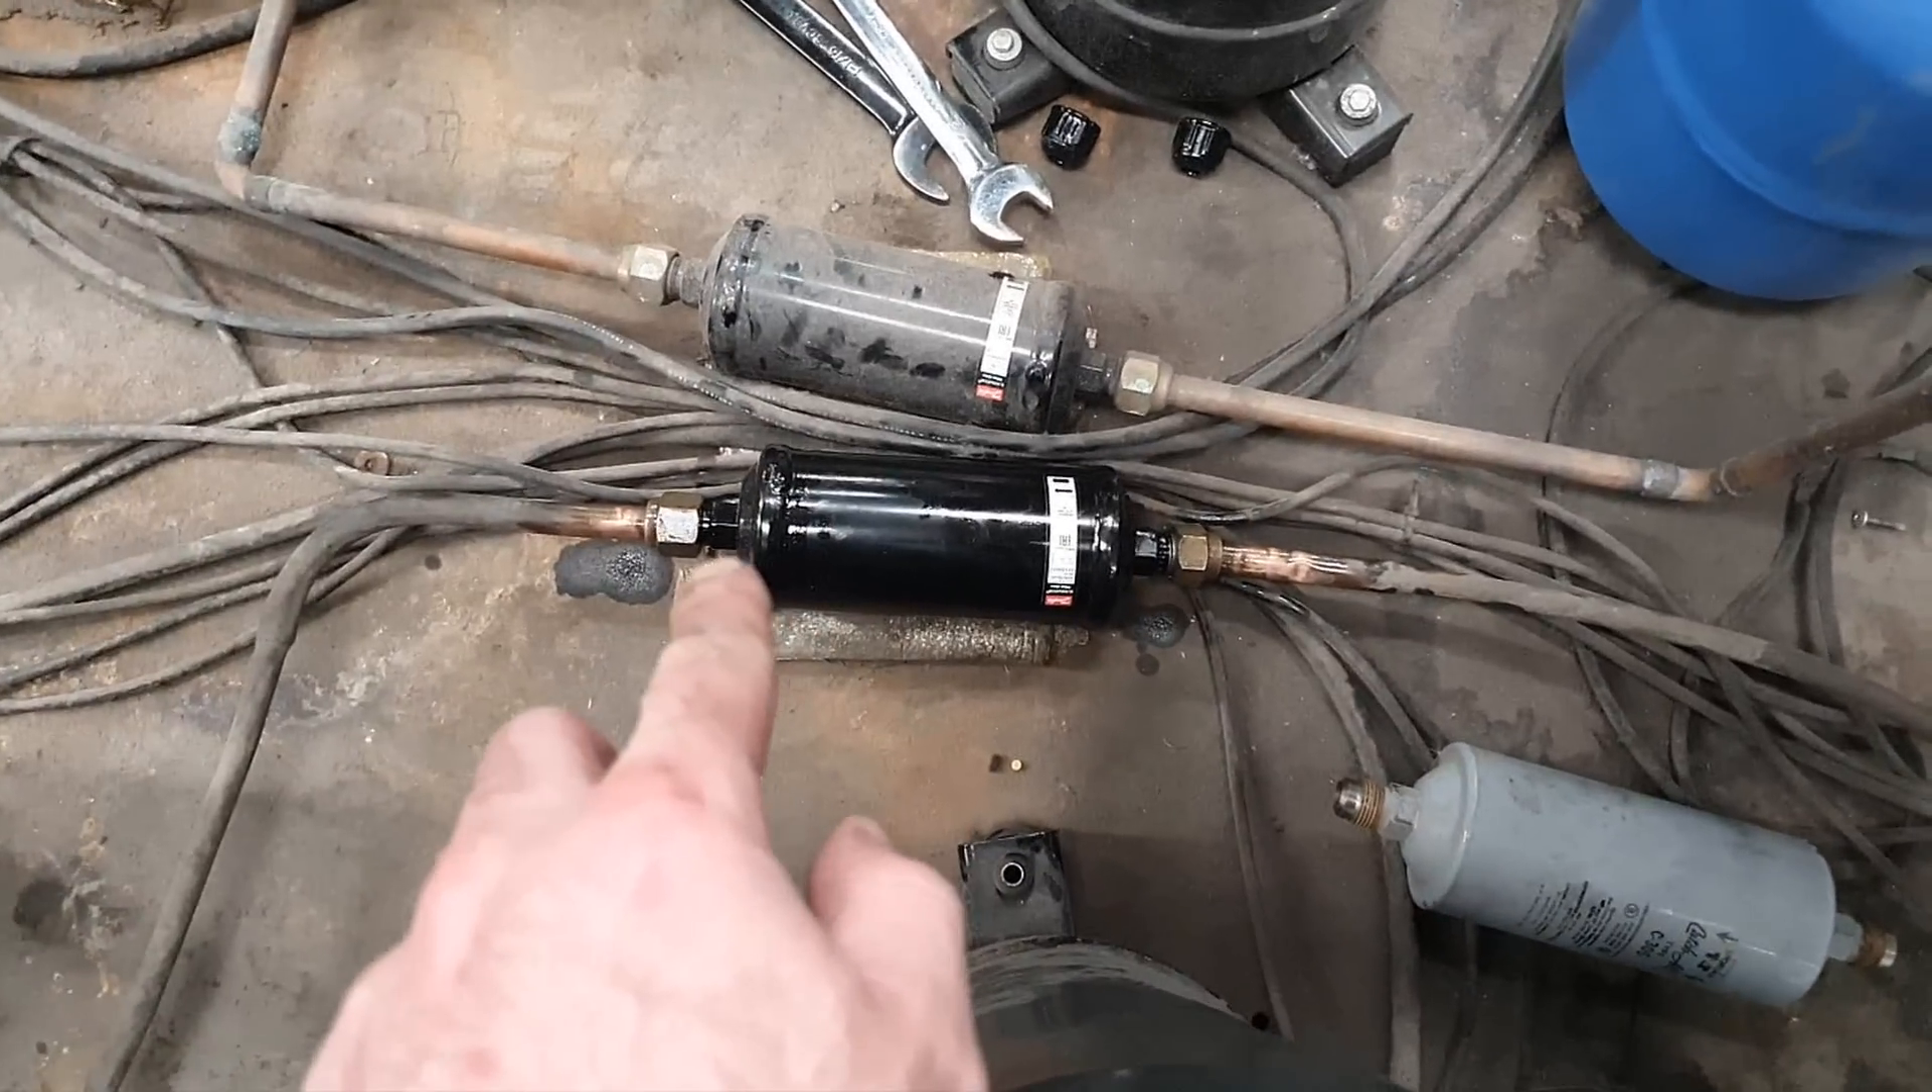Acá tengo el filtro puesto en su lugar.